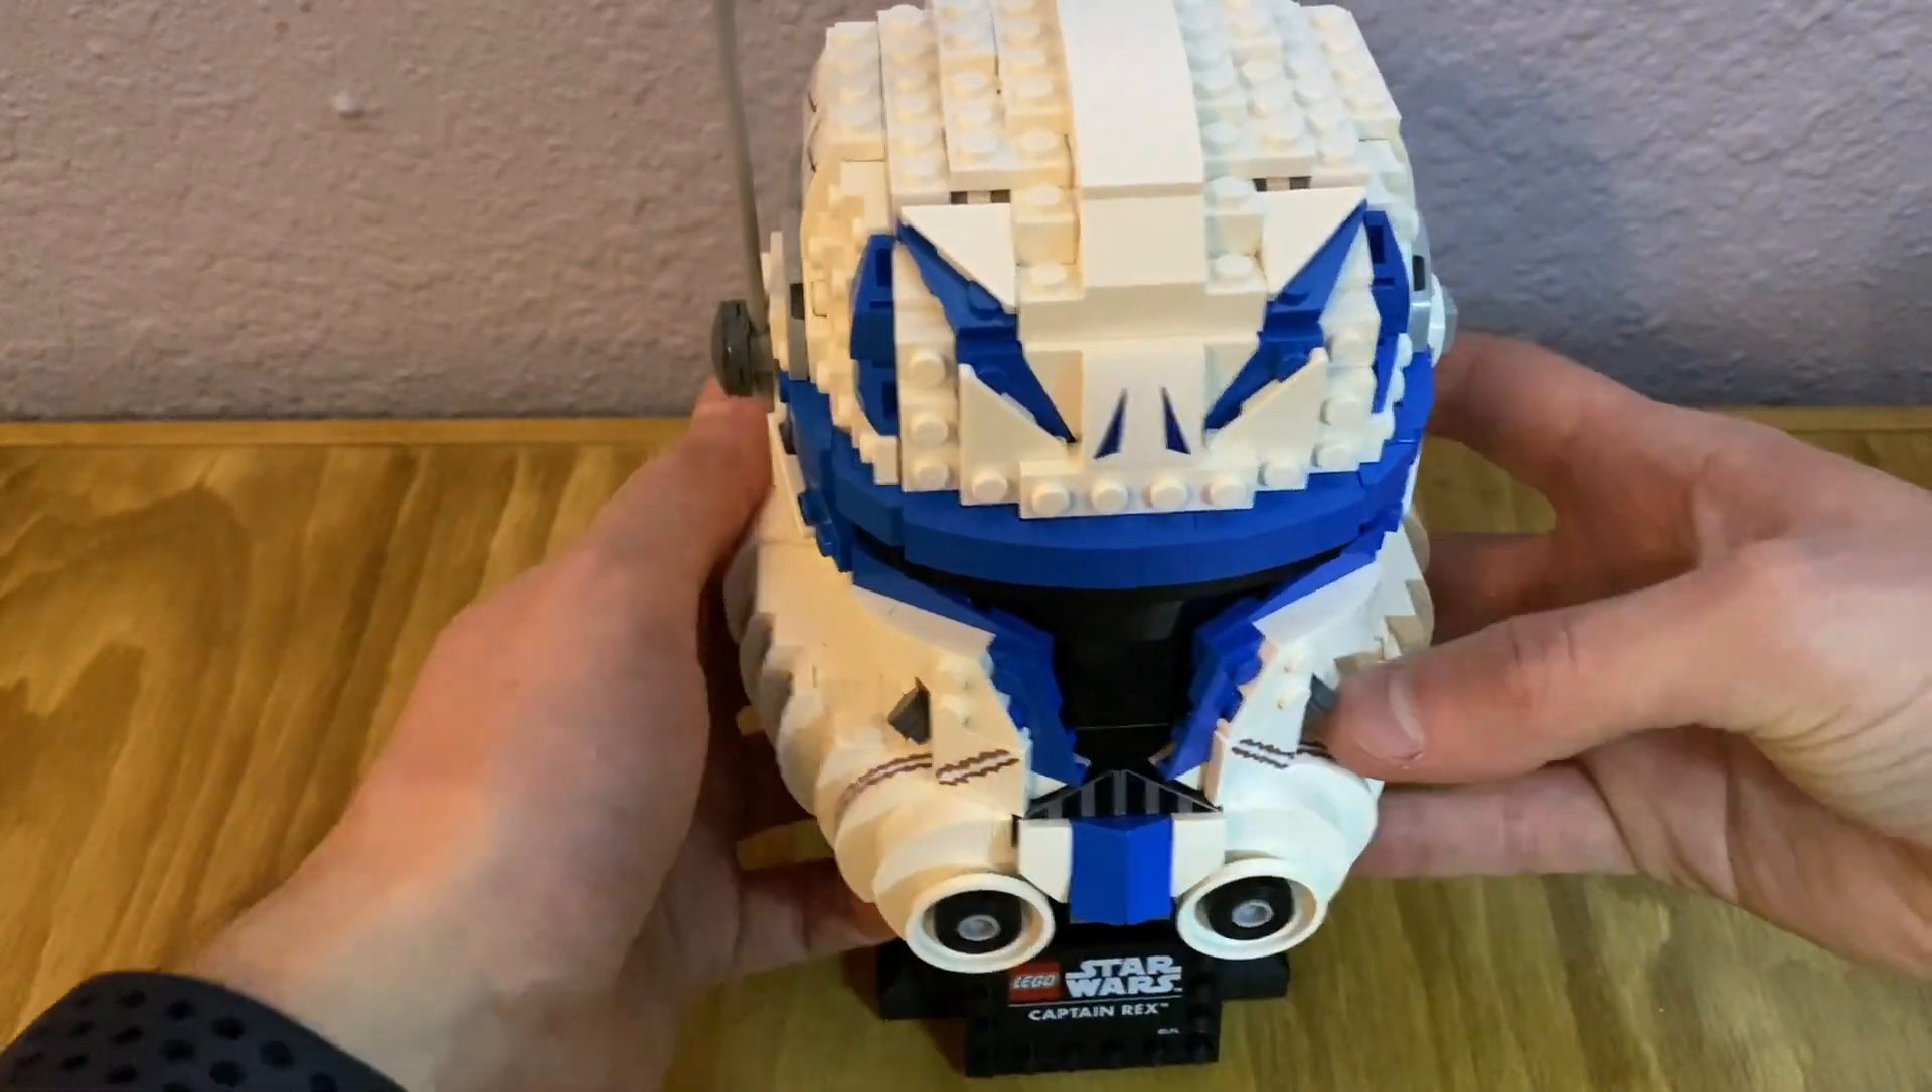And then I finish it up by putting that front plate on that says Captain Rex Knight.